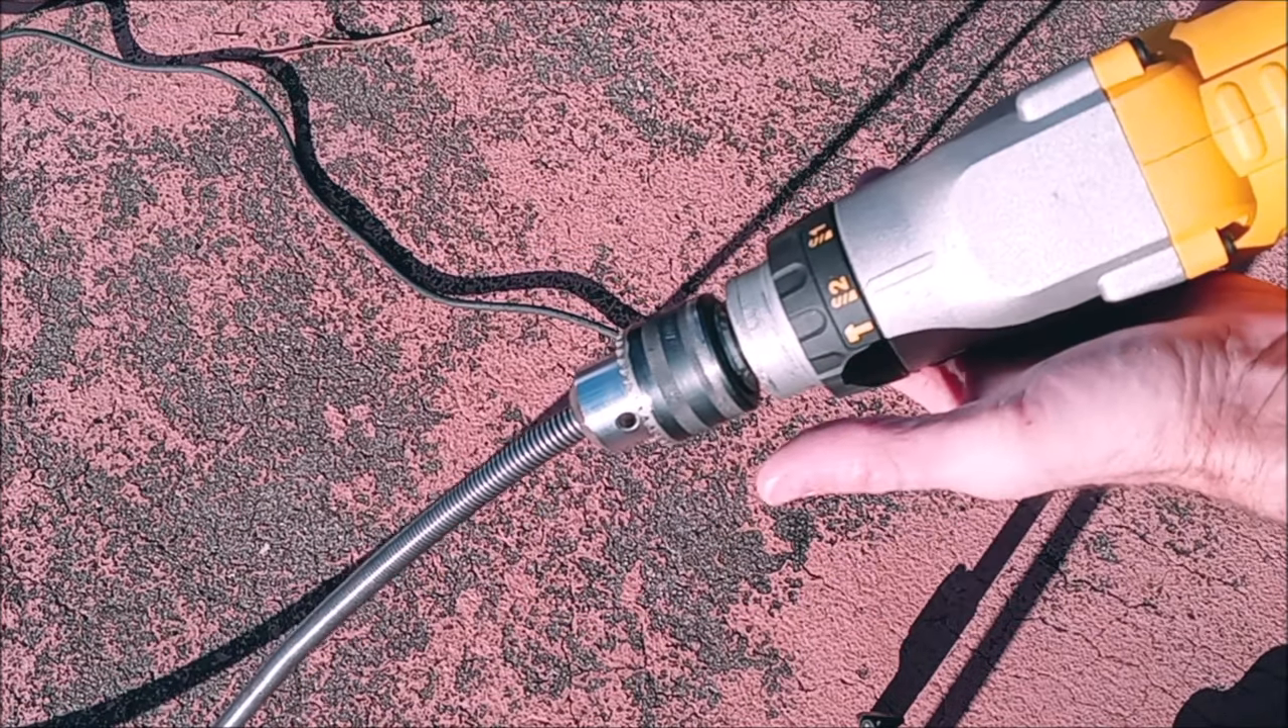And as it turns out, the end of that cable fits right into the end of my half inch hammer drill.